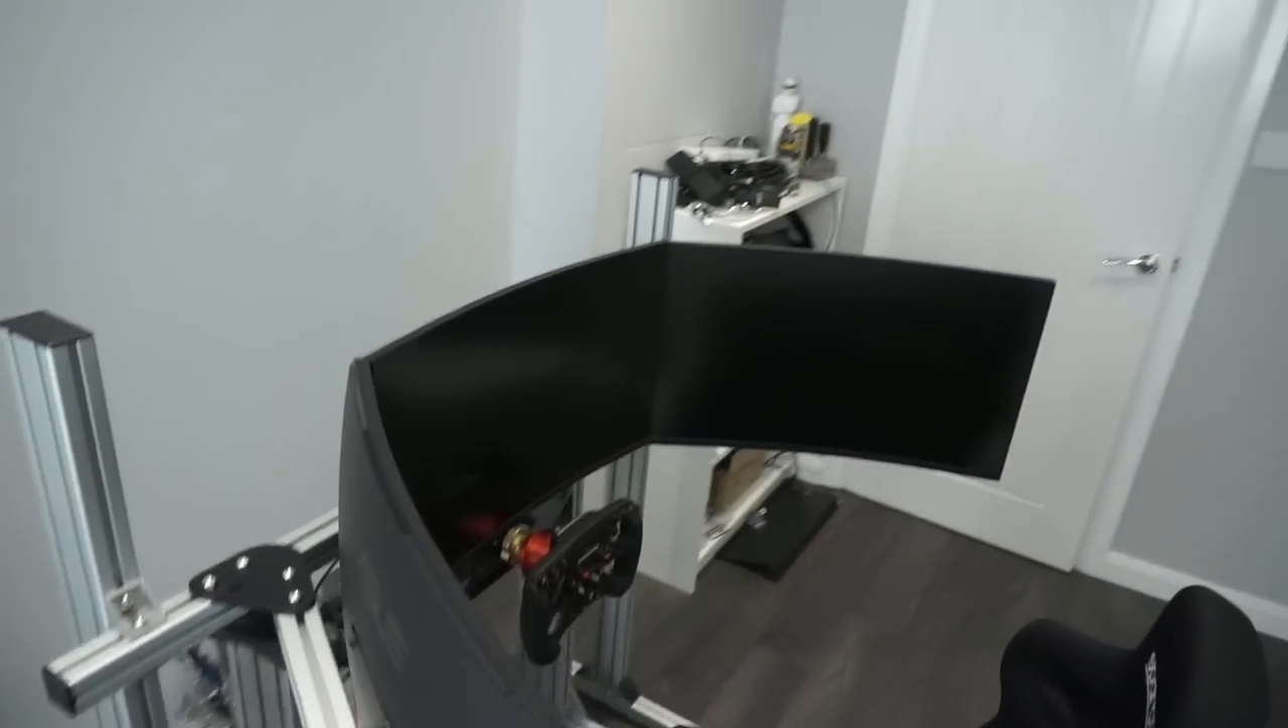So there's the monitors on and fitted. I'm really happy with that to be honest. They fit really nicely. There's no sag on any of them.